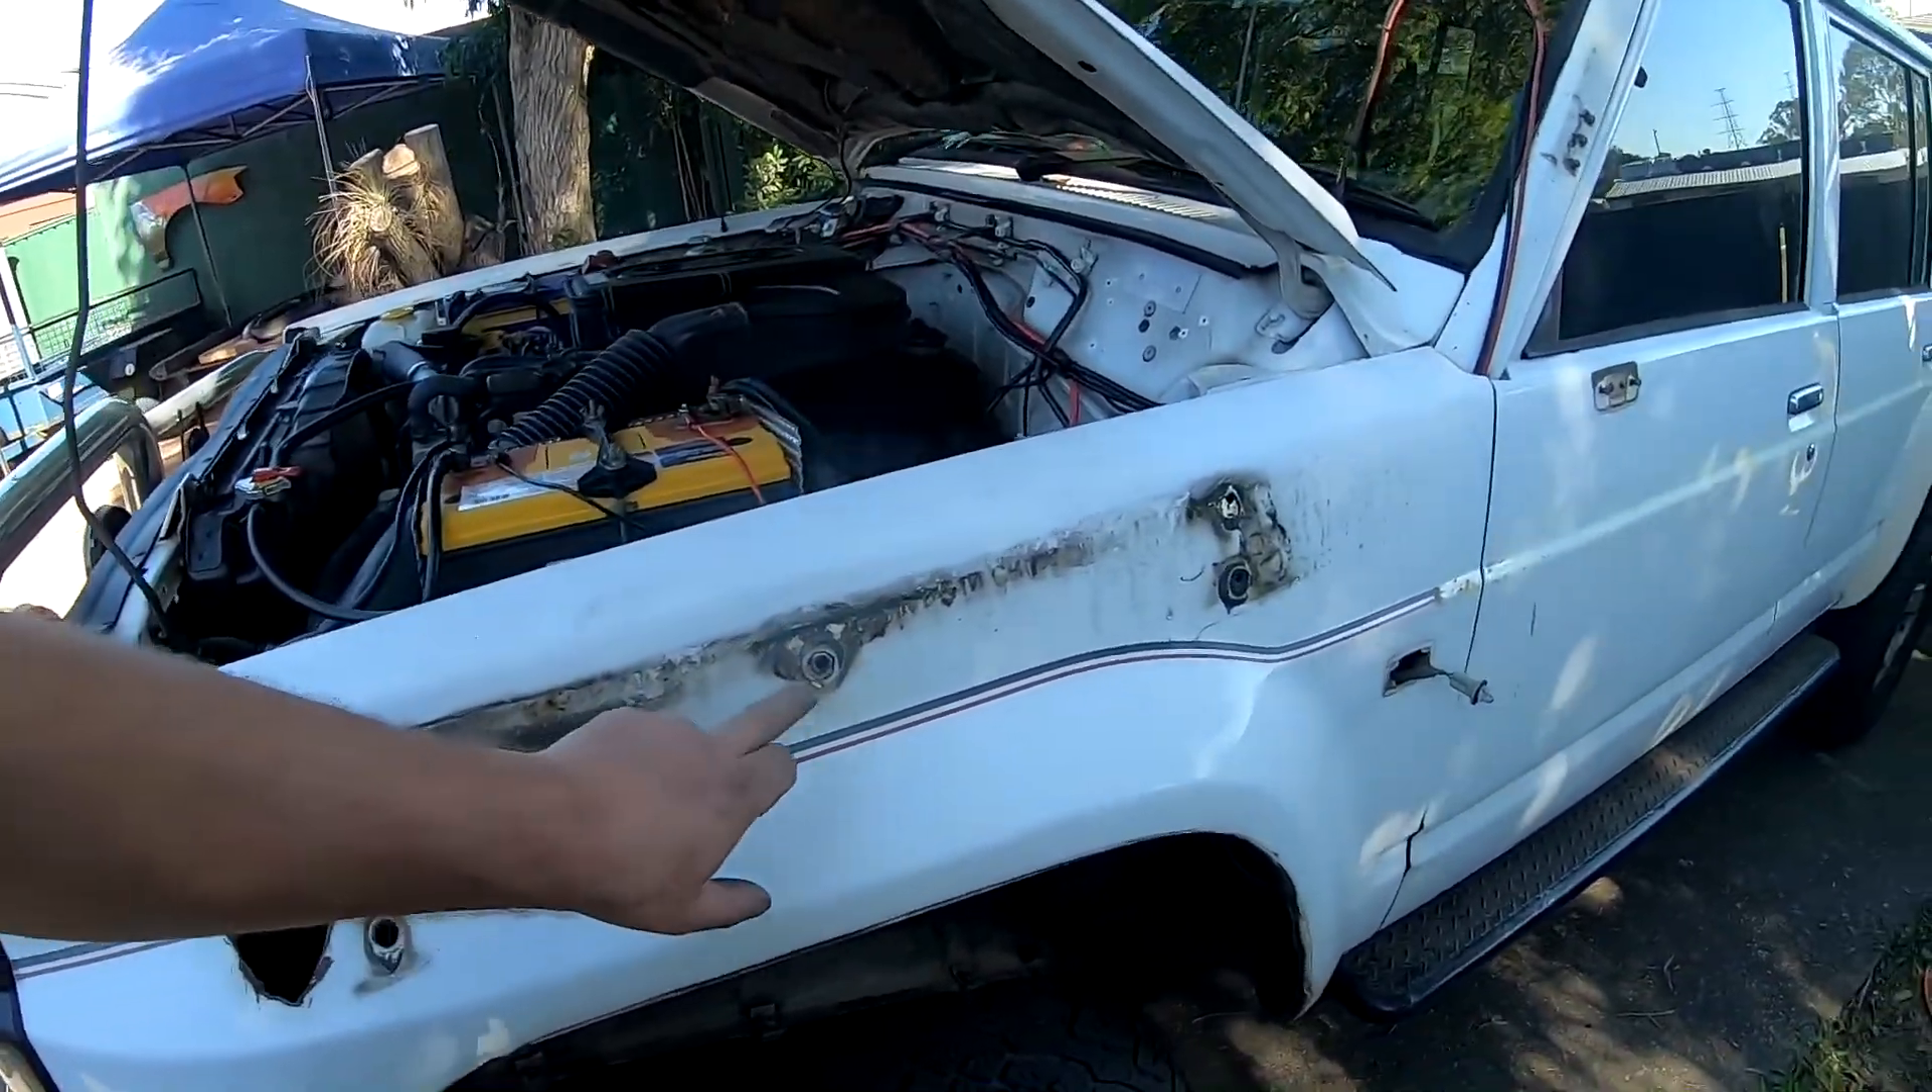So i've taken the snorkel off now.